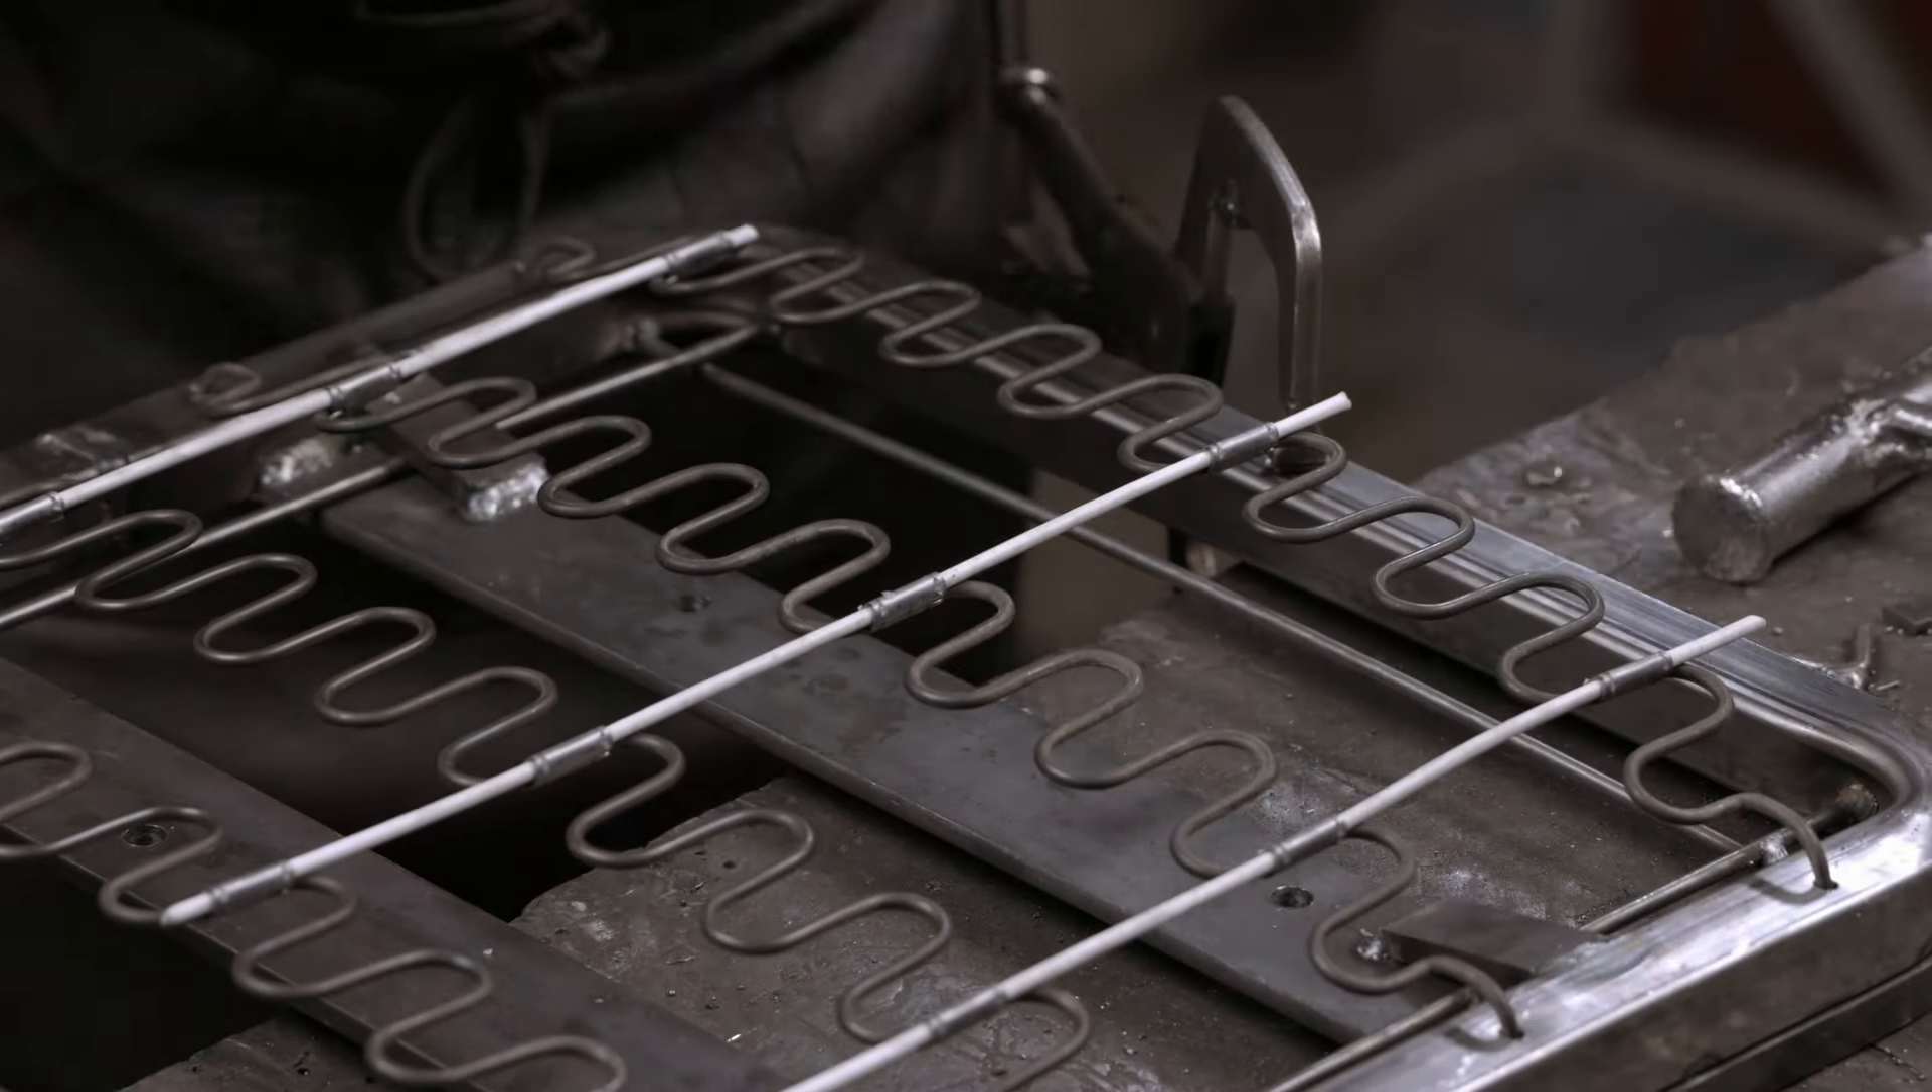For additional stability and support, rods are placed across the springs. These are clipped into place, completing the seat frame.